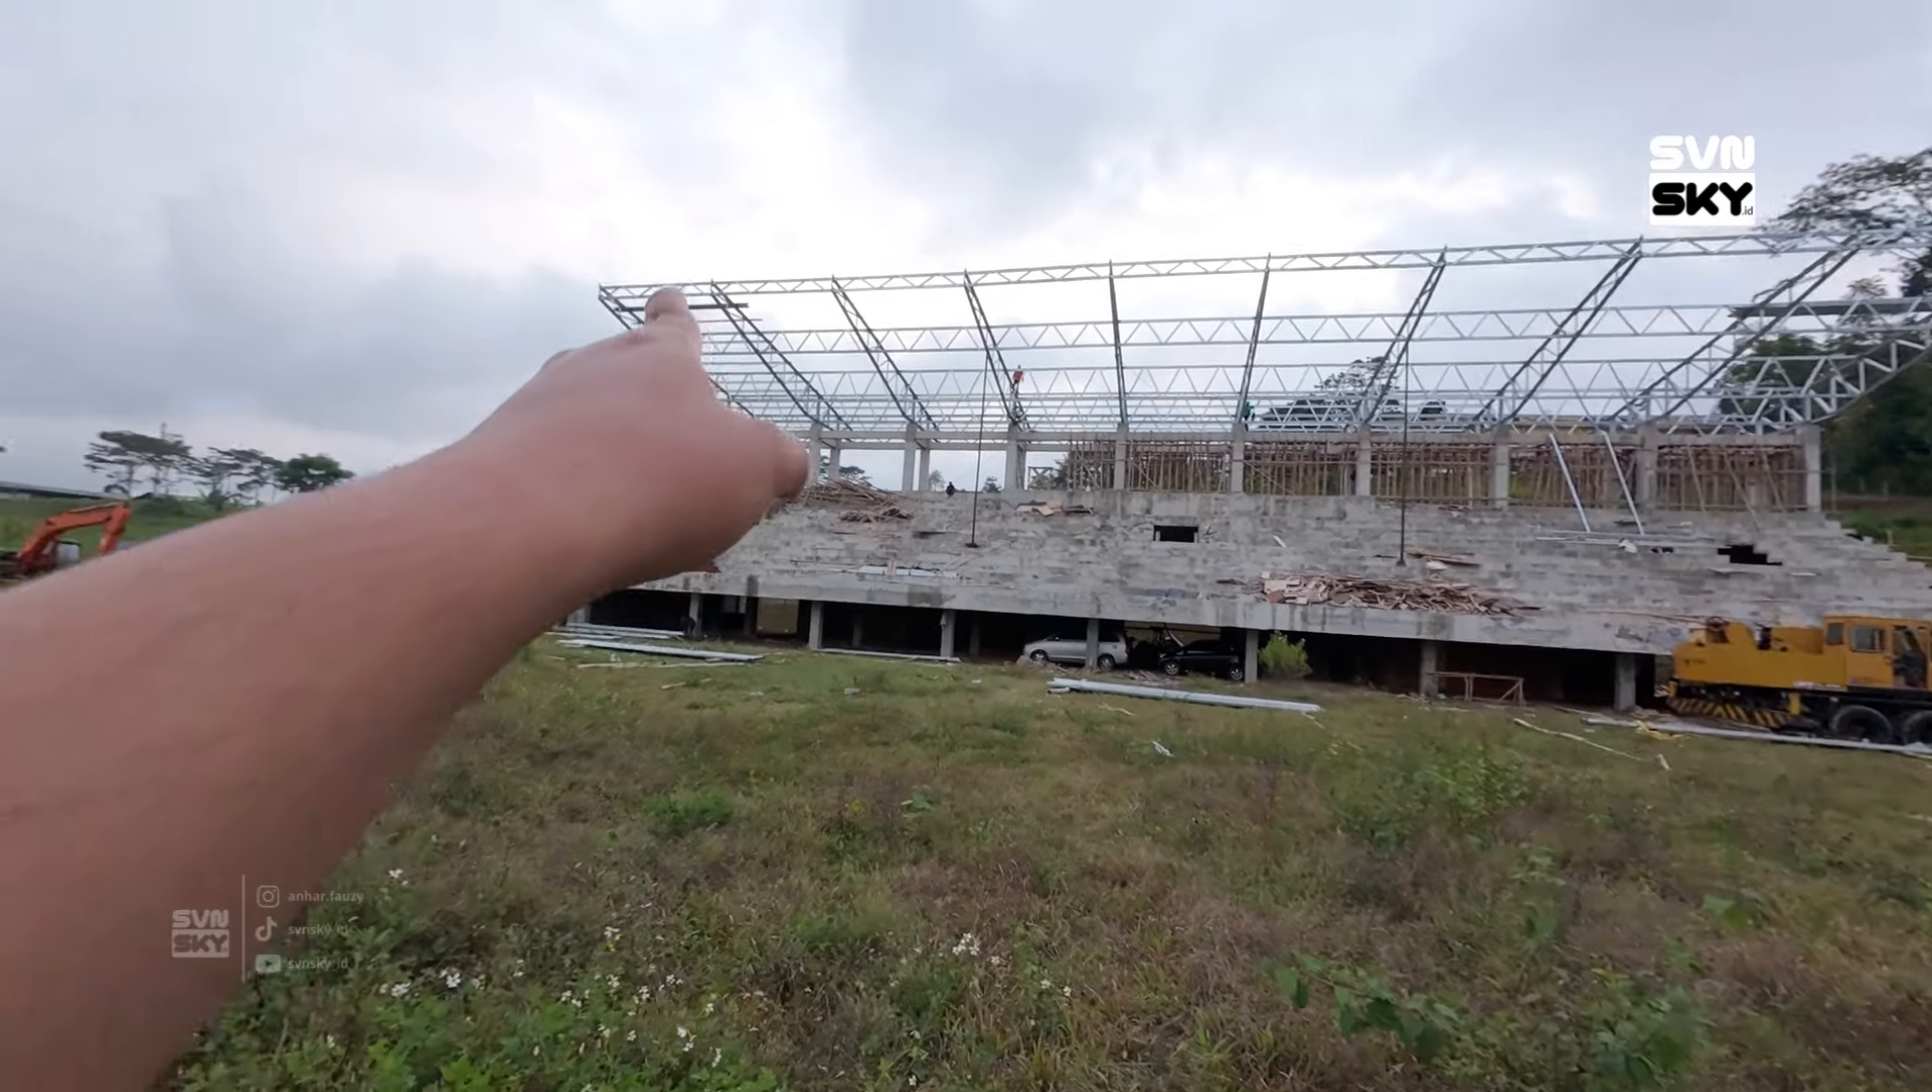Sudah terpasang Kerangkanya Tinggal ada beberapa aja.